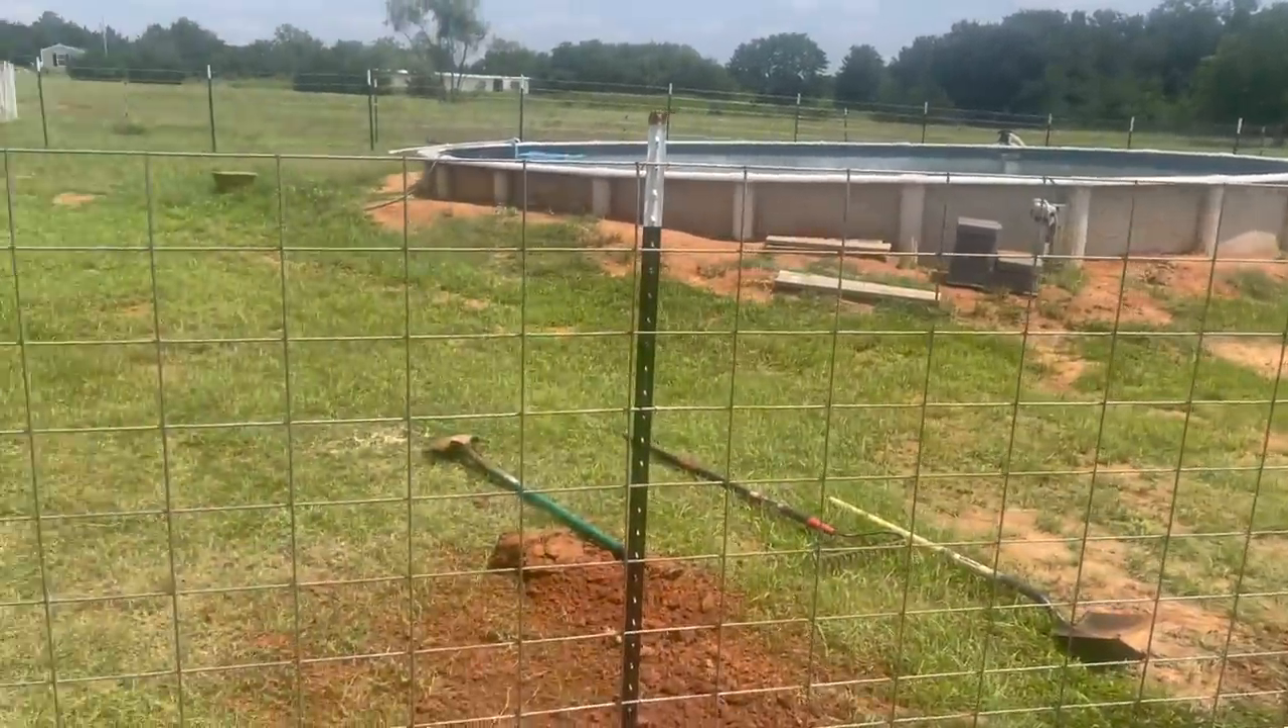I have got the panels up. They're all secure. It's ready to go.